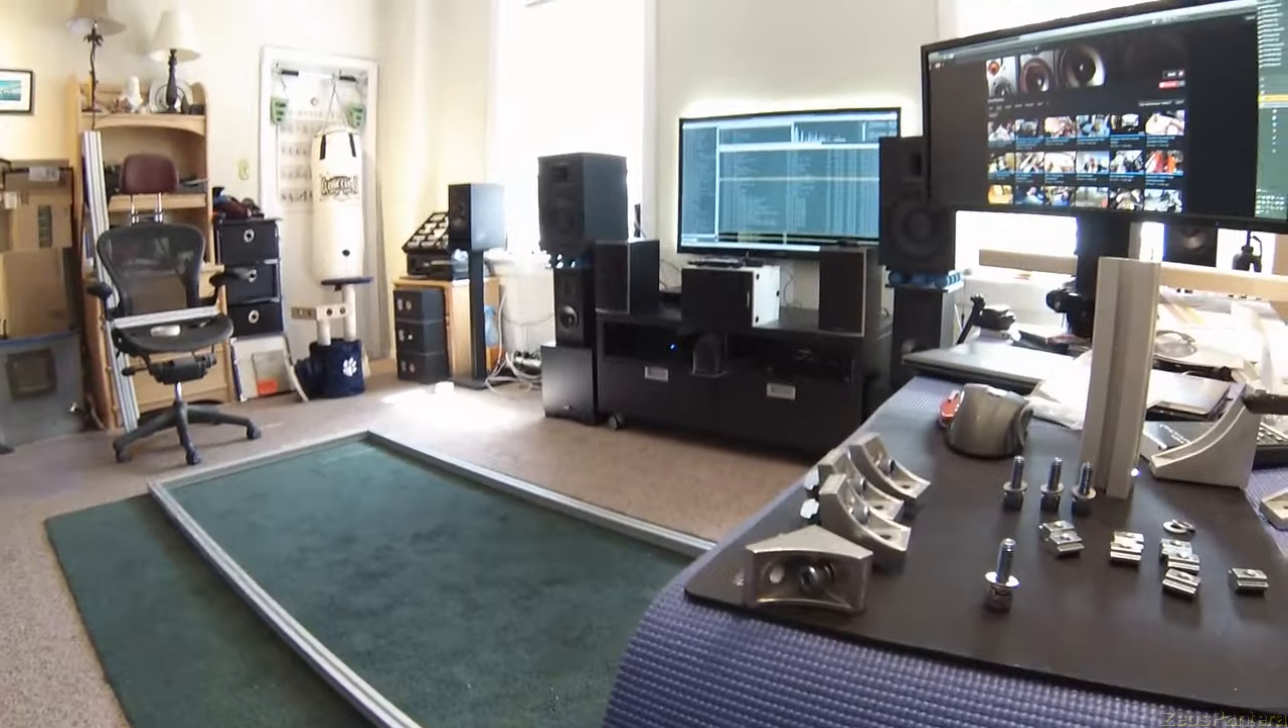So Here are the four brackets I have assembled Well halfway assembled.